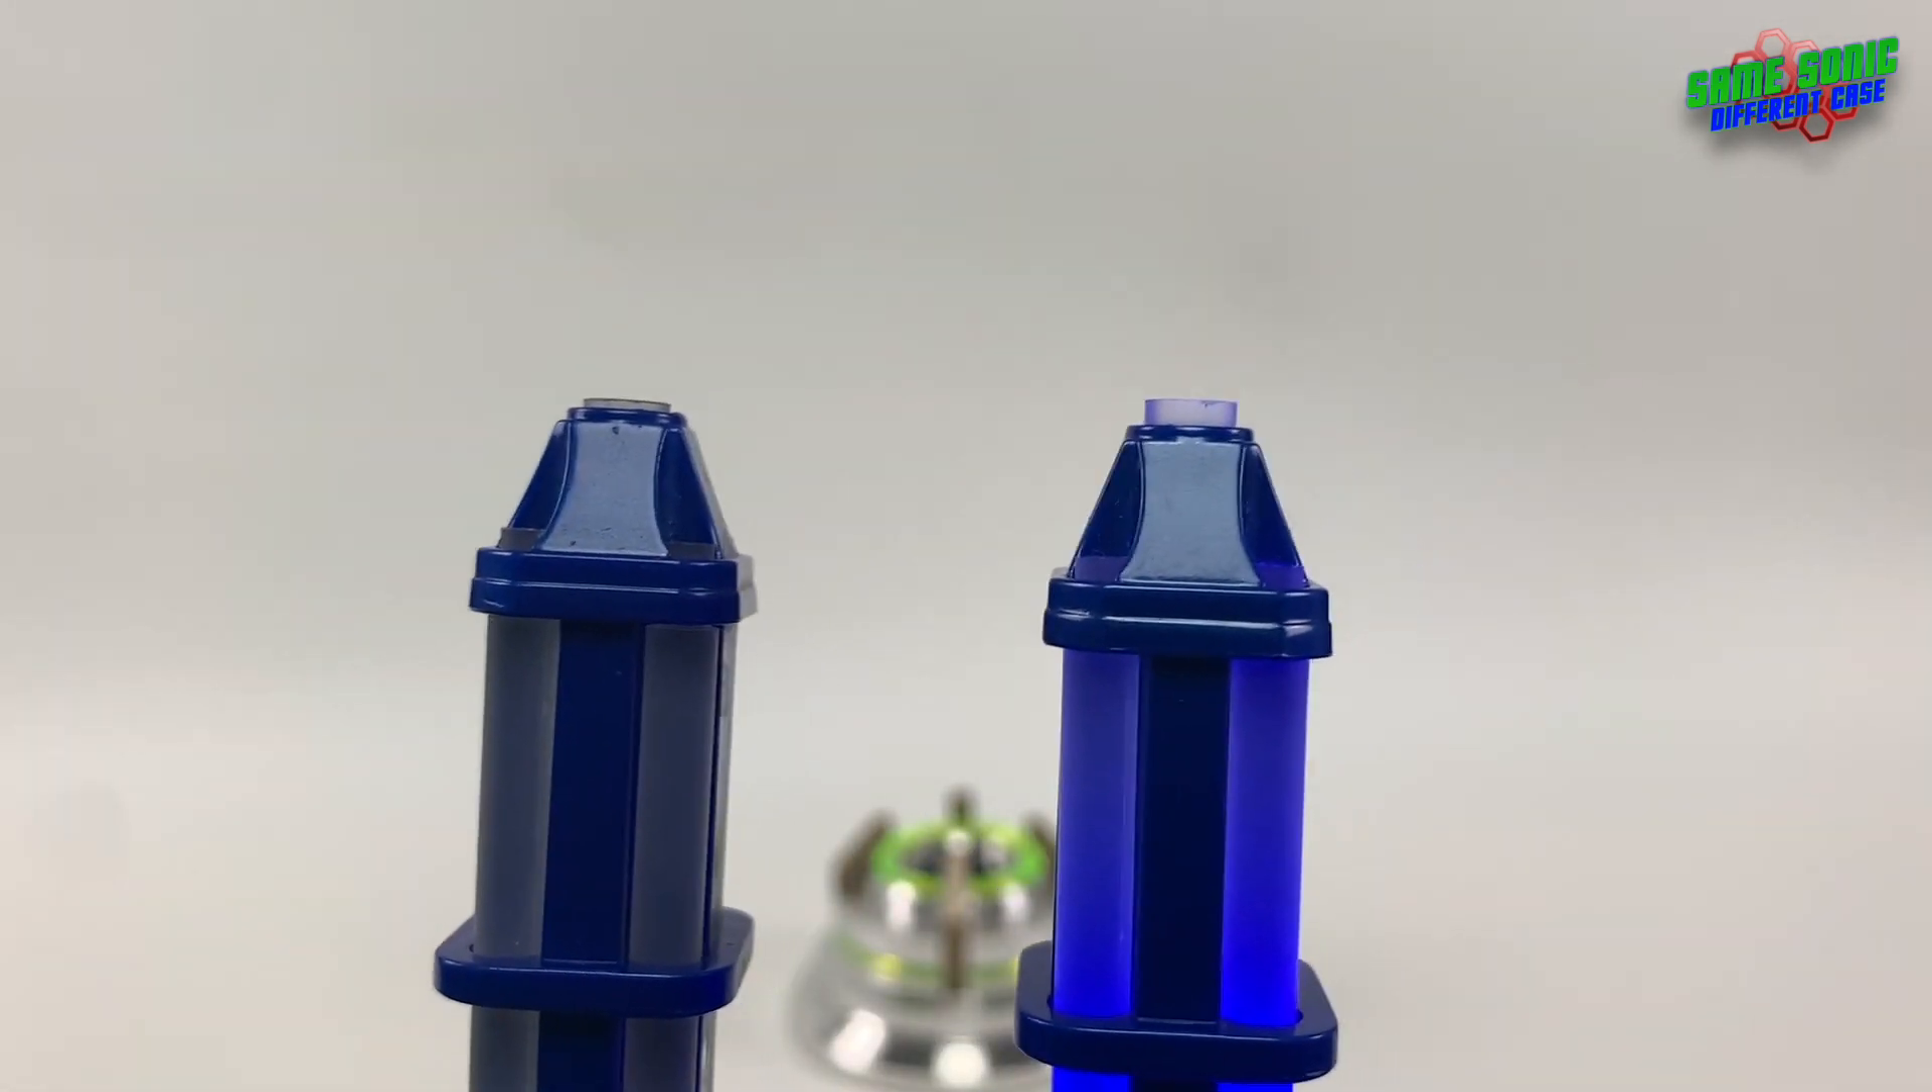So we start off at the top, and you'll see the acrylic rod there sticking out a lot further.